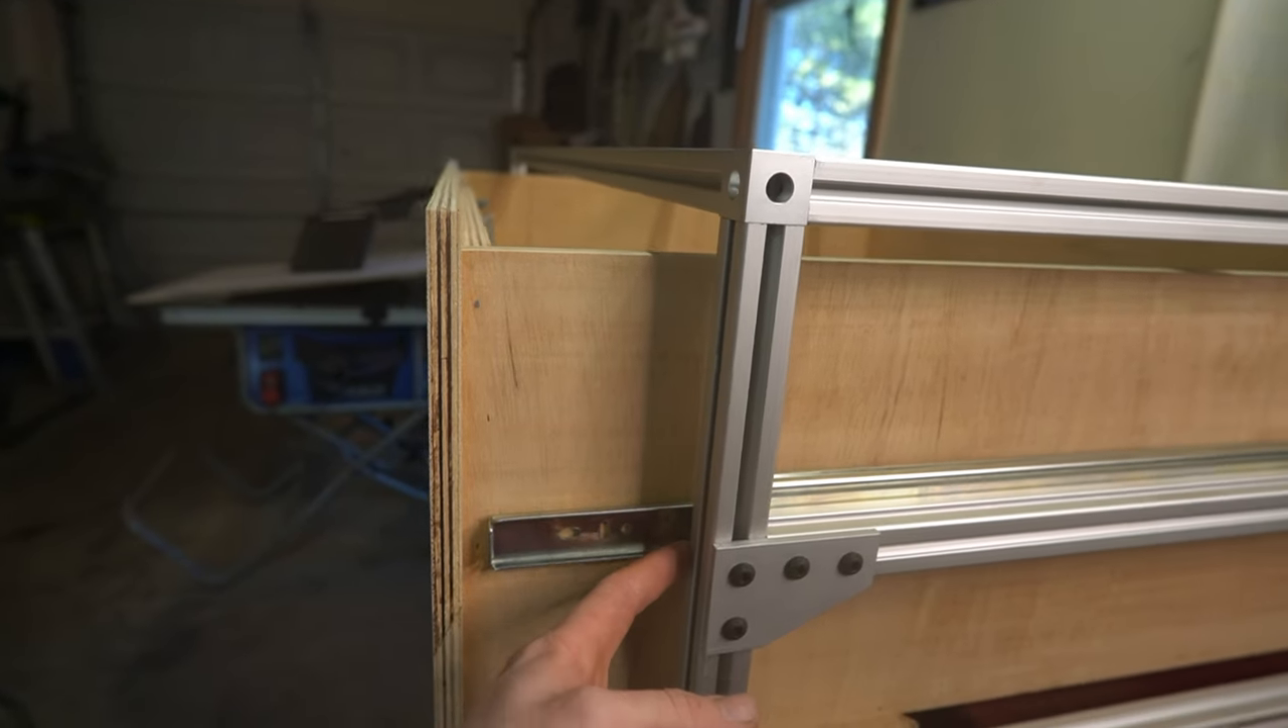And I pulled the drawer out some and then I pulled my slide out.